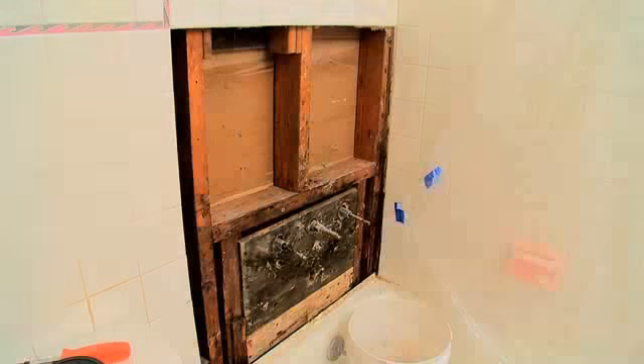We carefully removed all the damaged wallboard and tile and cleaned up the area.